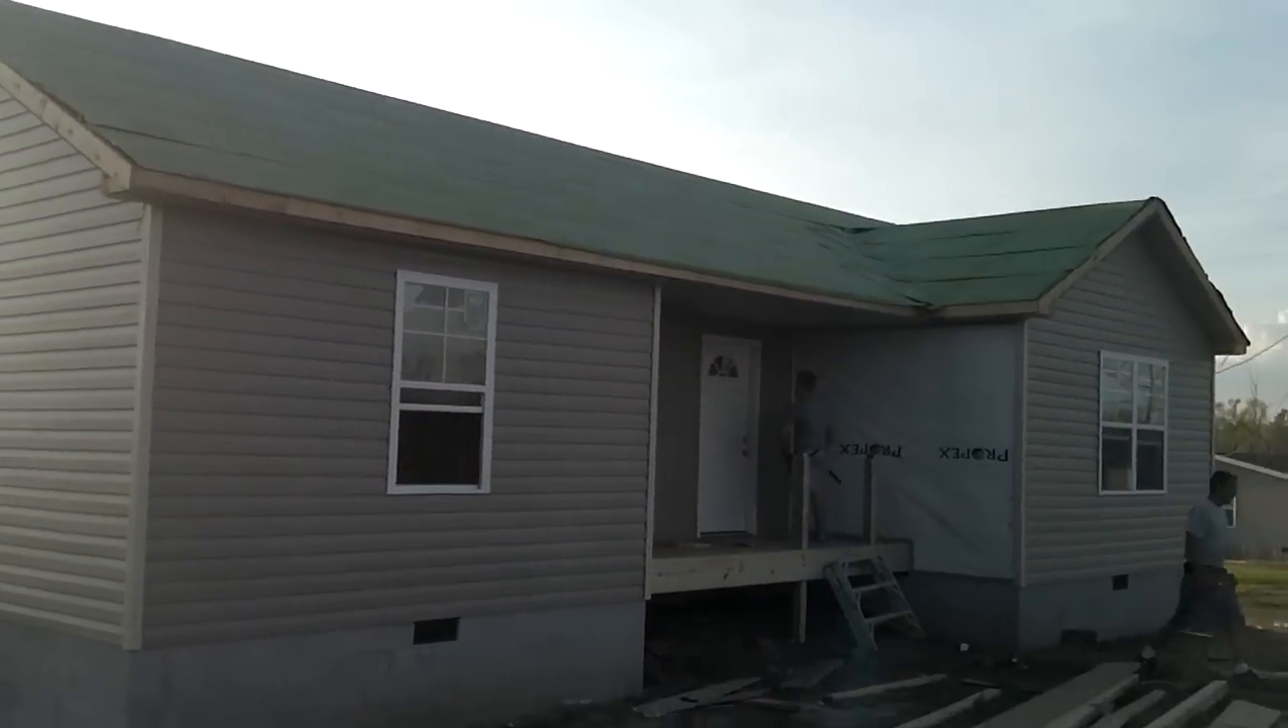So day two we finished a majority of the siding actually the guys are now nailing the last piece that piece as we speak here in the front porch.